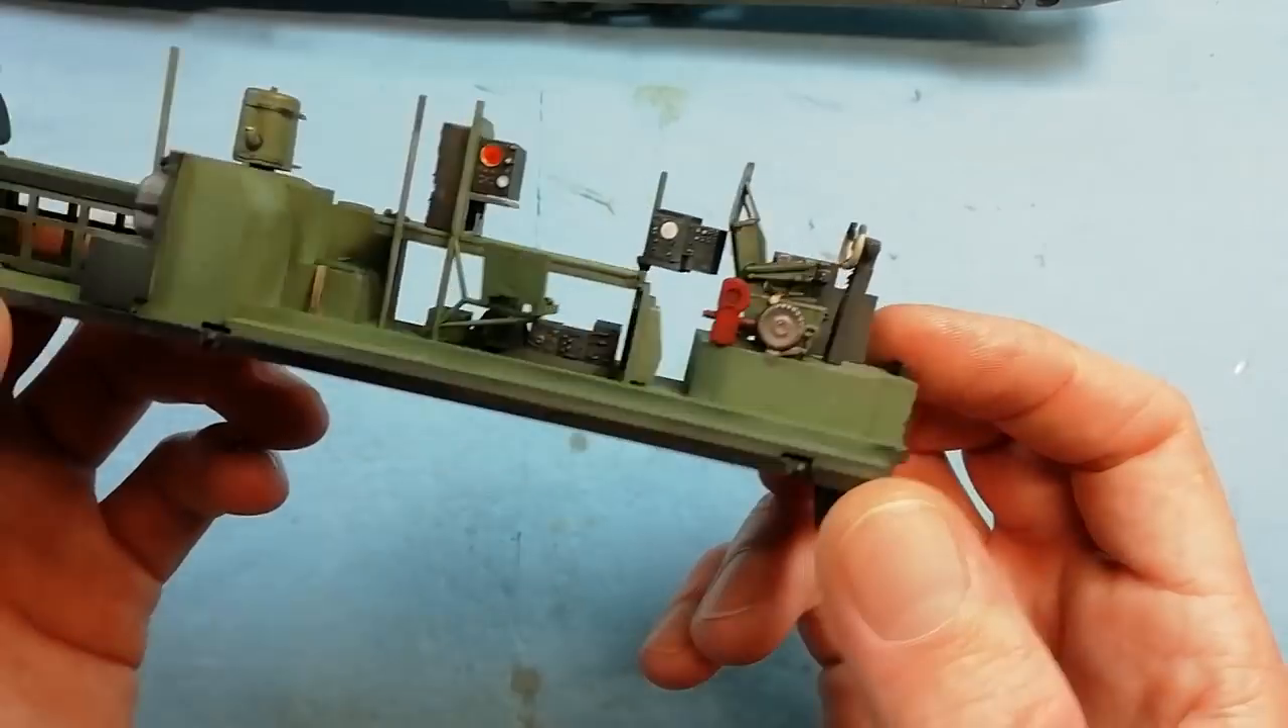So here's a quick look at the cockpit interior so far. So we've got all the parts glued into position.